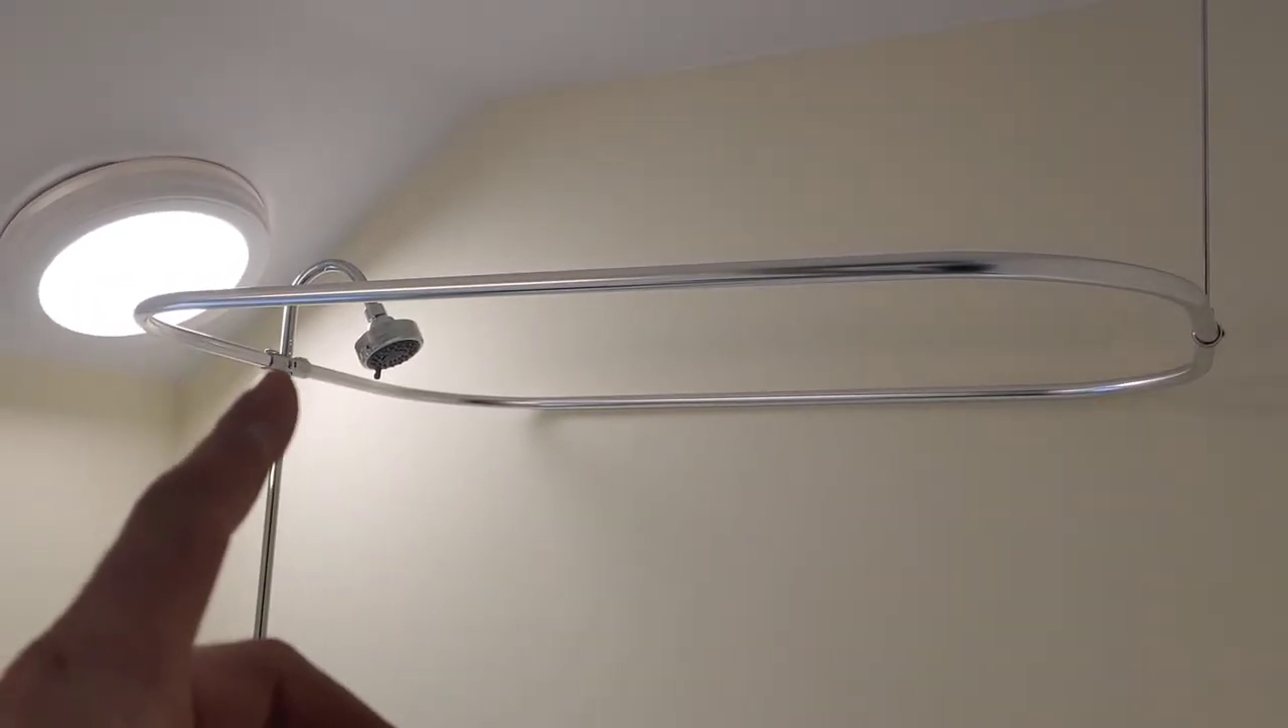Well, here's our ring installed. Uh, just put the two halves together. Slipped it over this pipe.